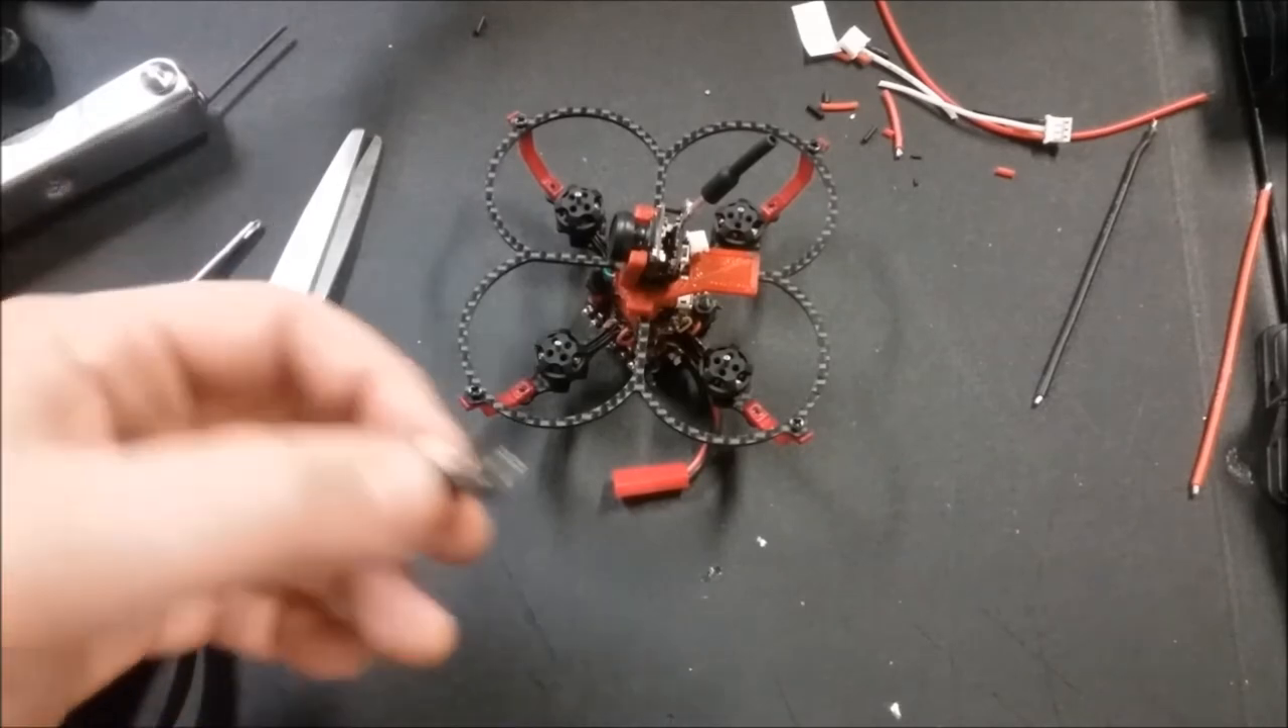And now we're pretty much done other than the props and your receiver.